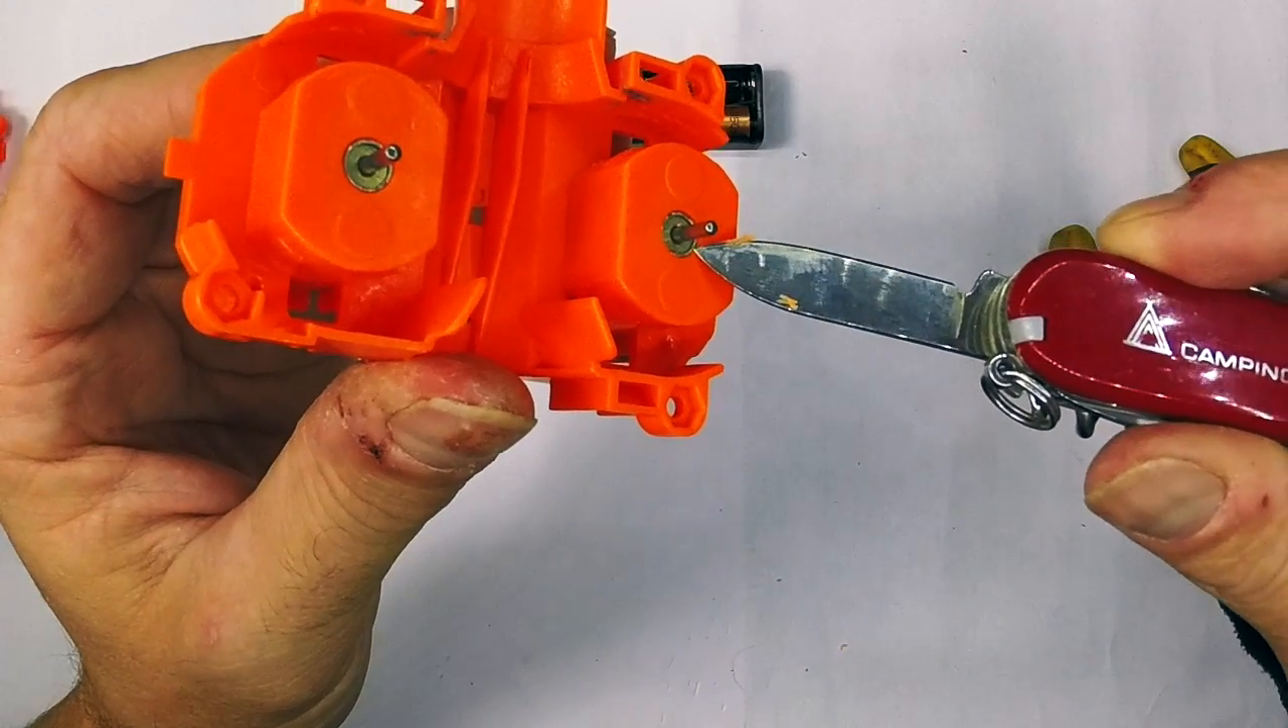Okay, so there we can see the motors installed in the cage.